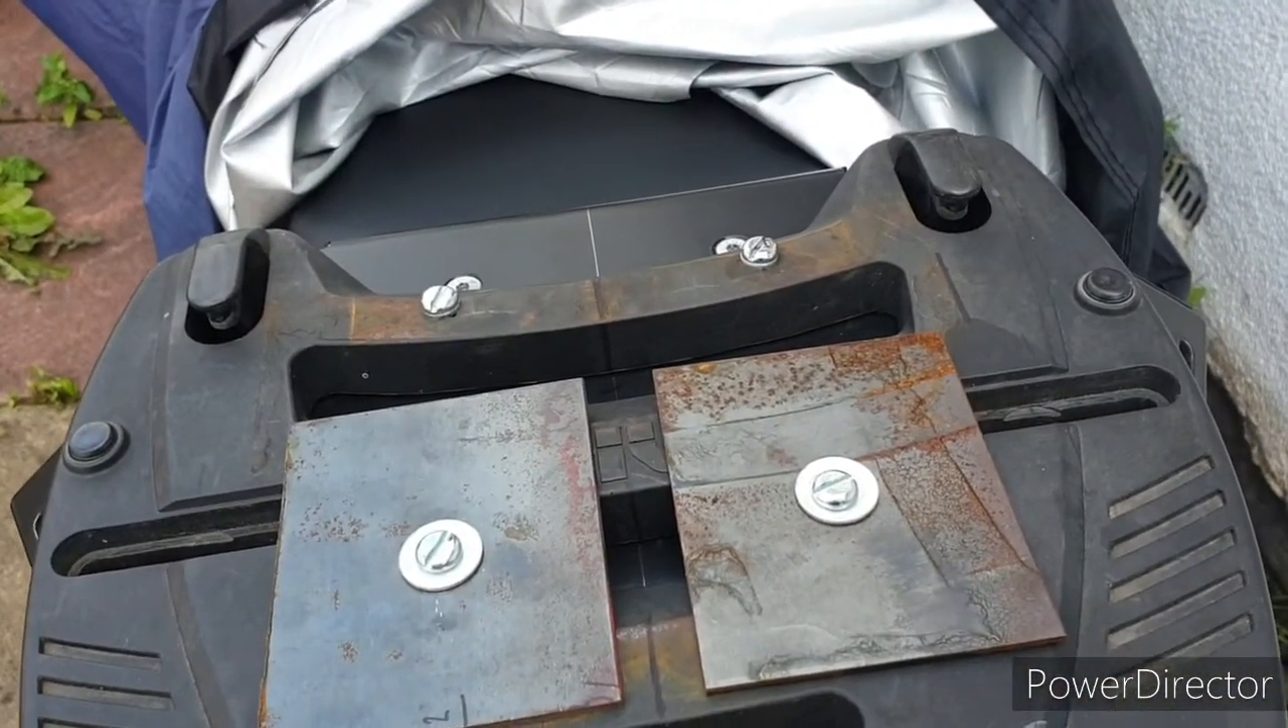And now I've used those plates again and drilled a couple of extra holes to mount it onto this top Sport rack.